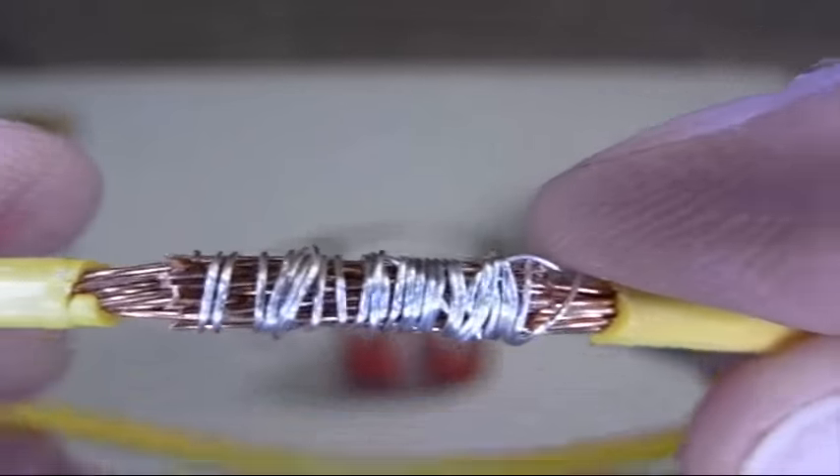I've wrapped this joint with another small thin piece of wire.